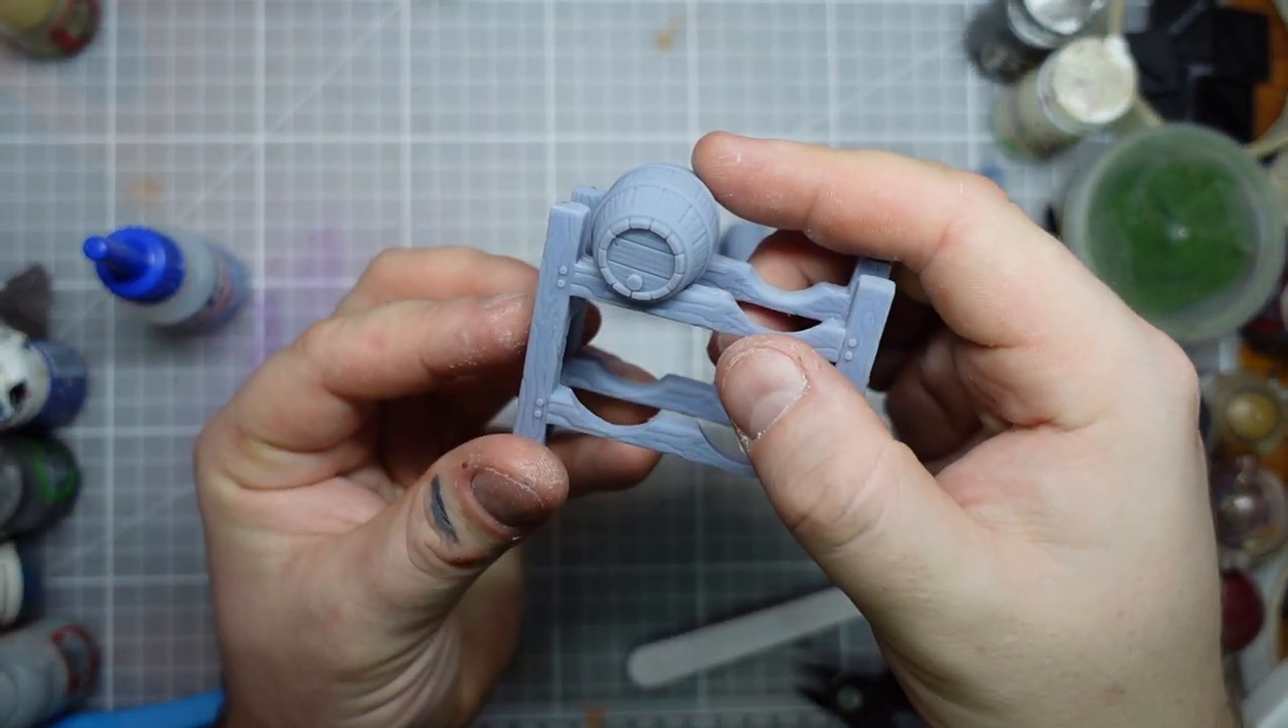There's my sort of stillage part put together.